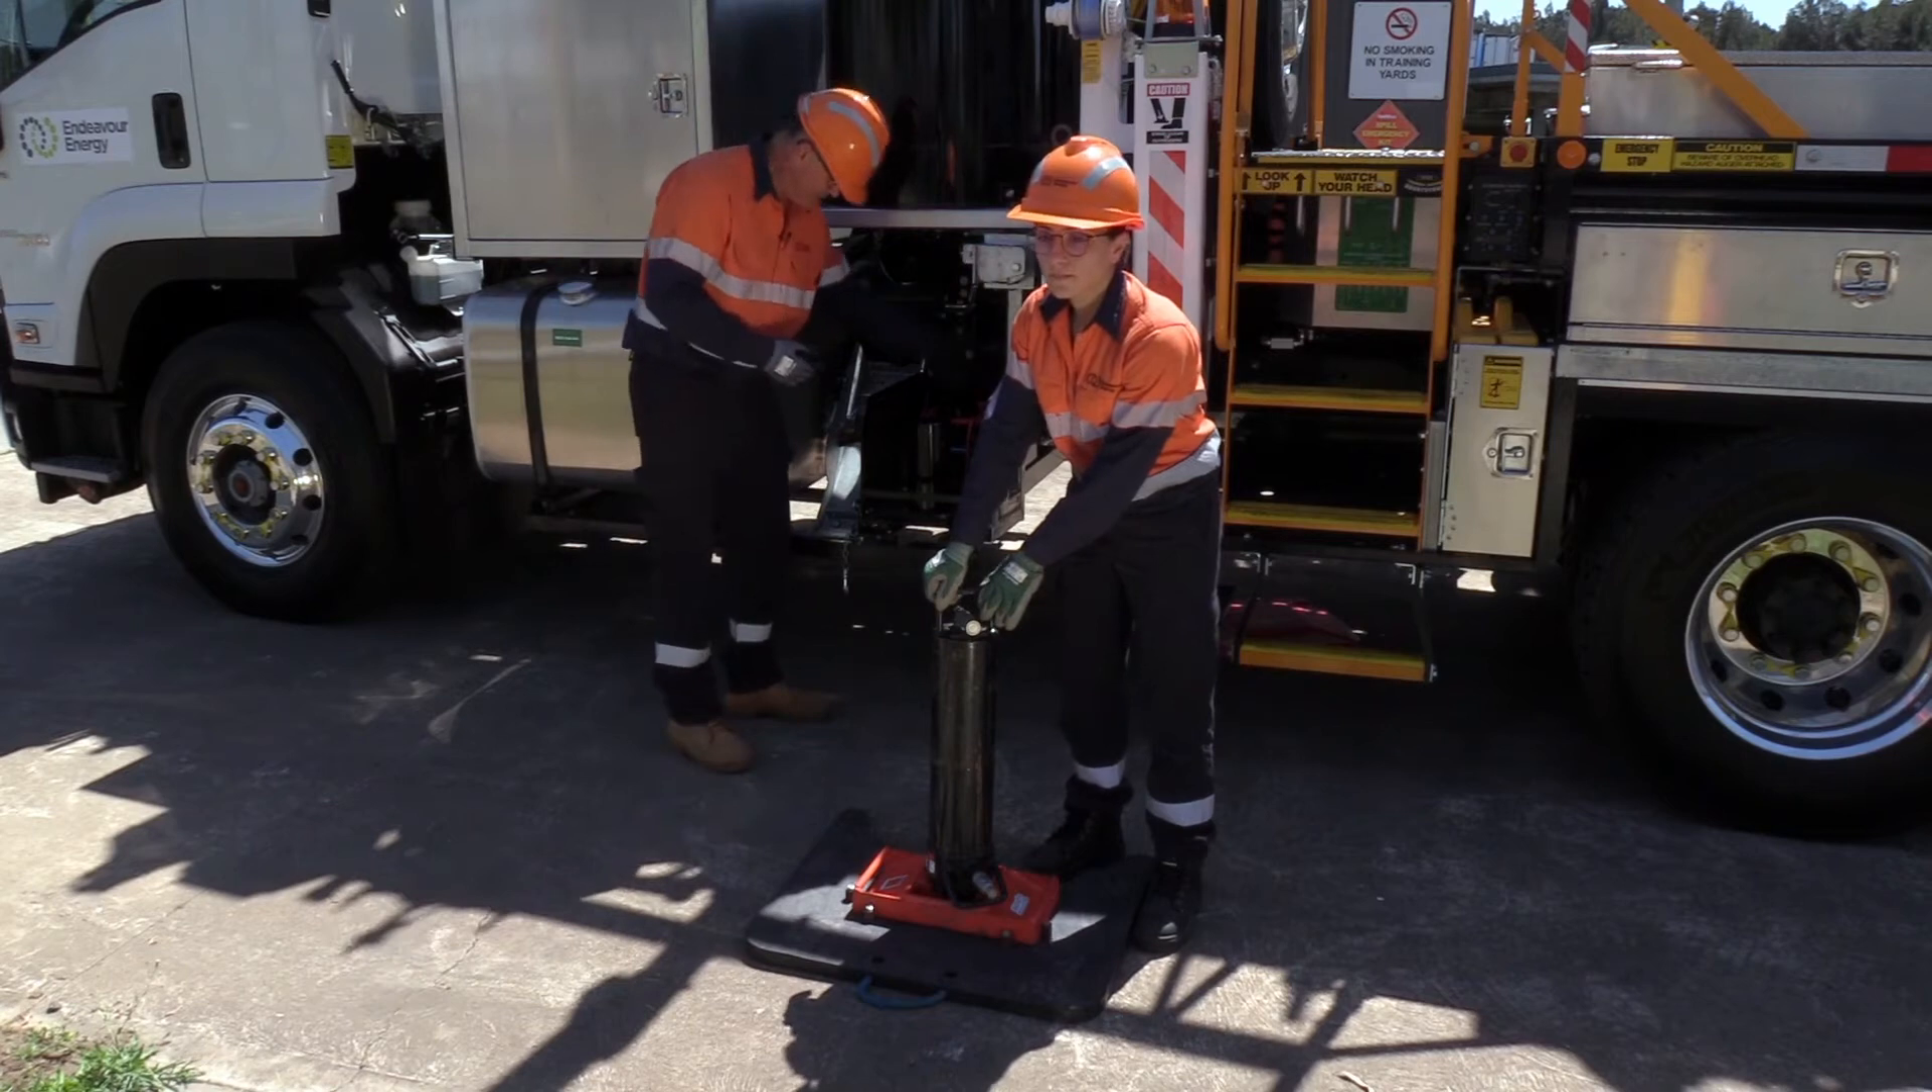Now we have the pole jack in place in the base.